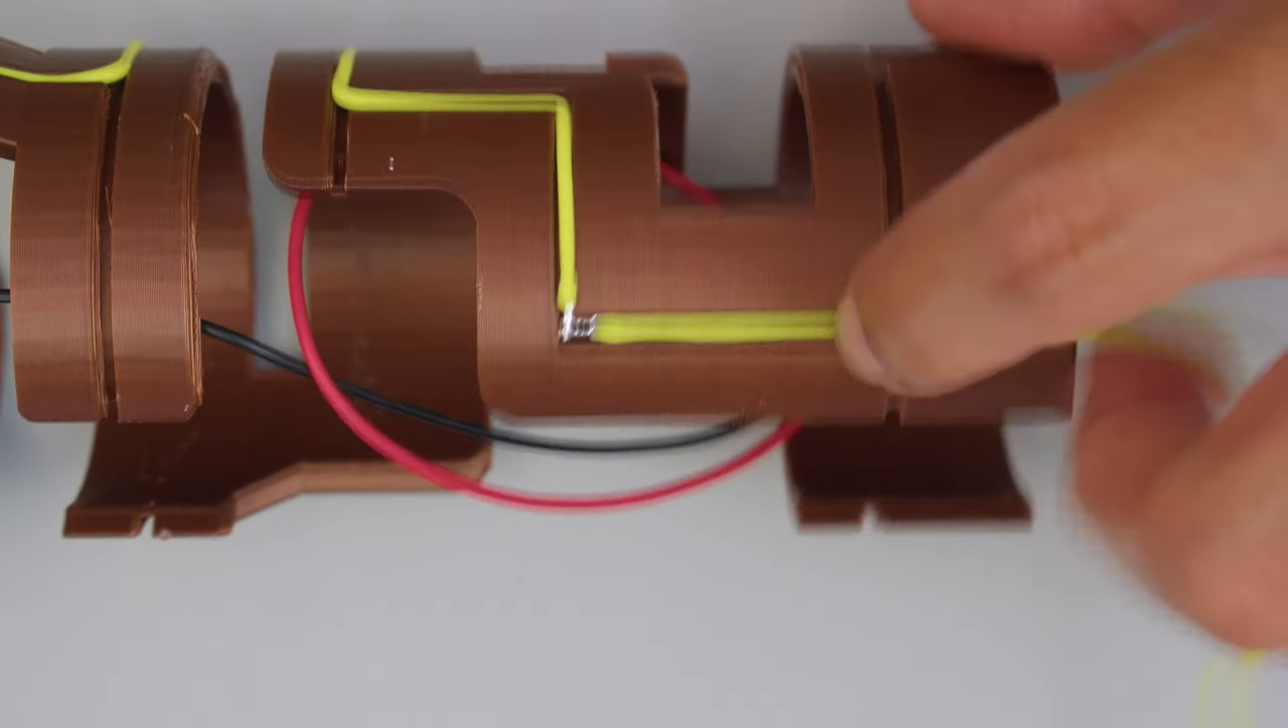This joint was soldered at a right angle to accommodate the design of the channel.